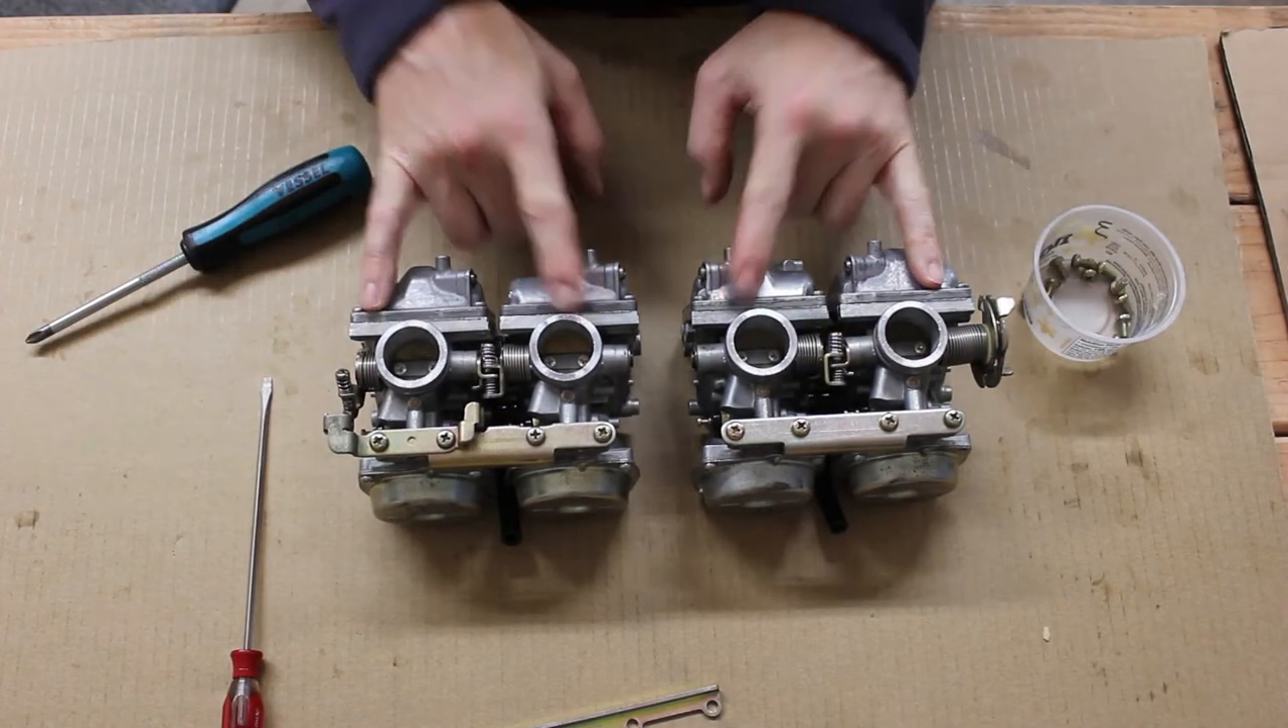So now we've got carbs one and two together, and we've got carbs three and four together.